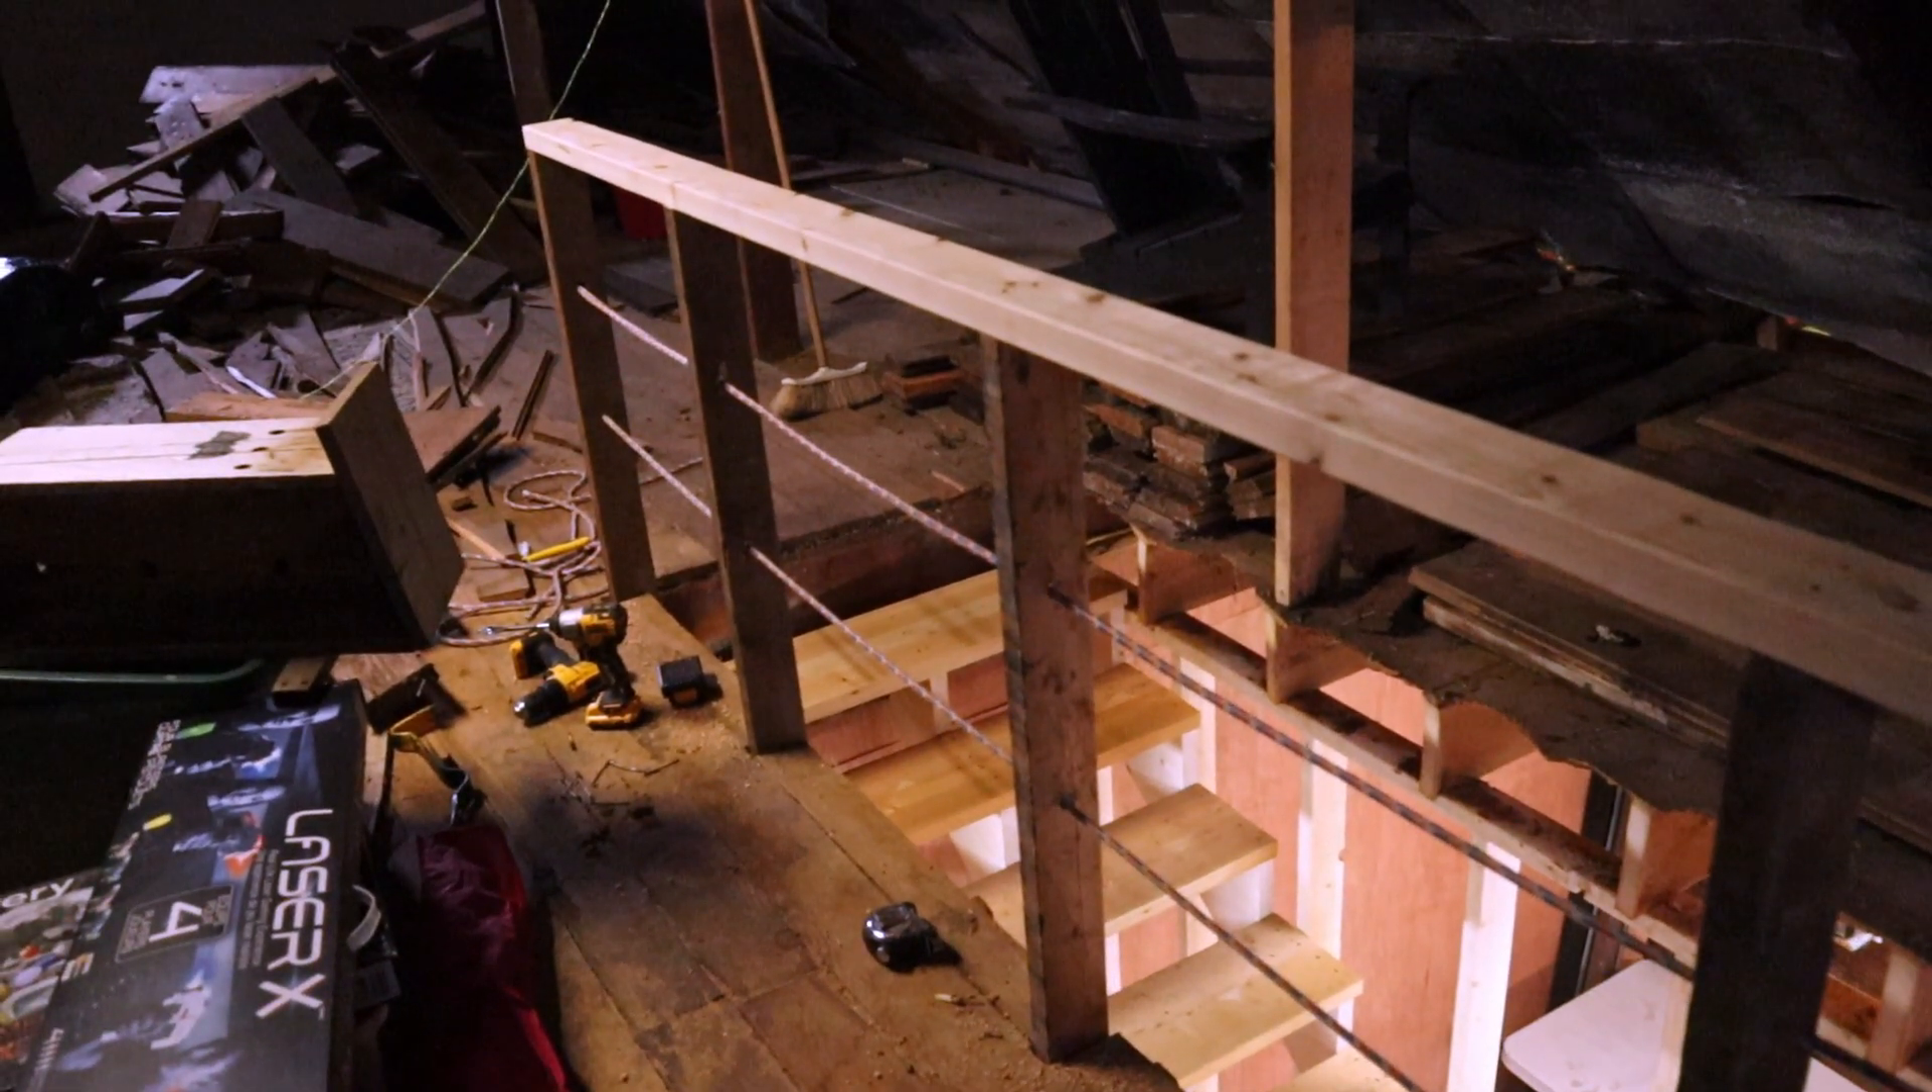I did have one 2x4 left over, so I used that for the top rail.